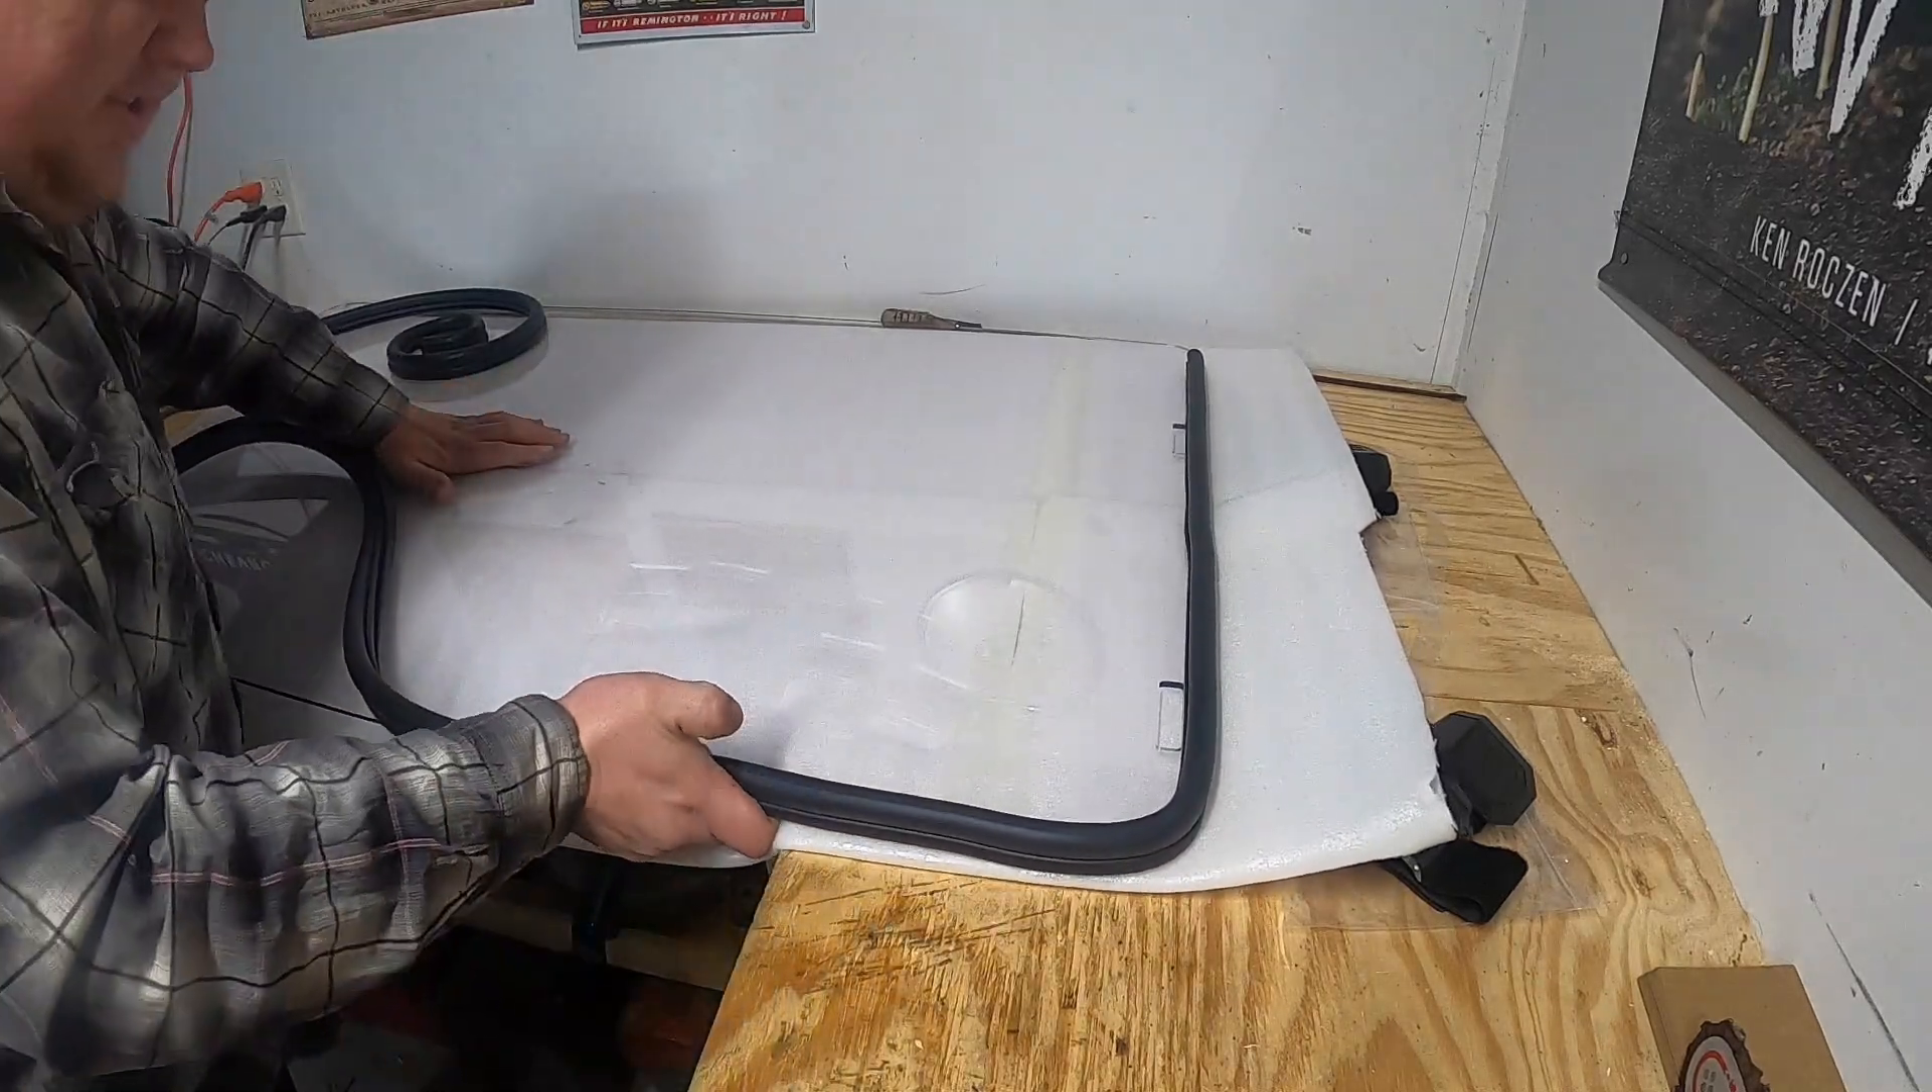All right so I started getting the waterproof seal on now which pops on very easy.